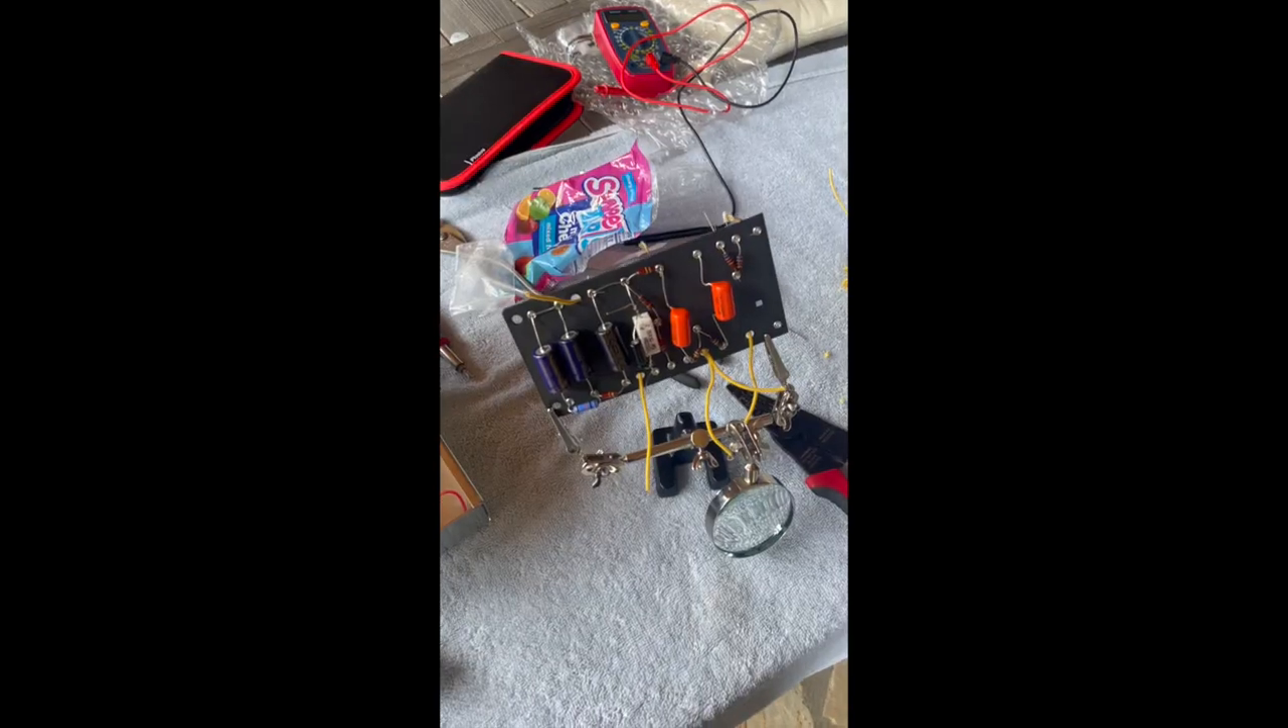Alright, just finished putting all the components in place.